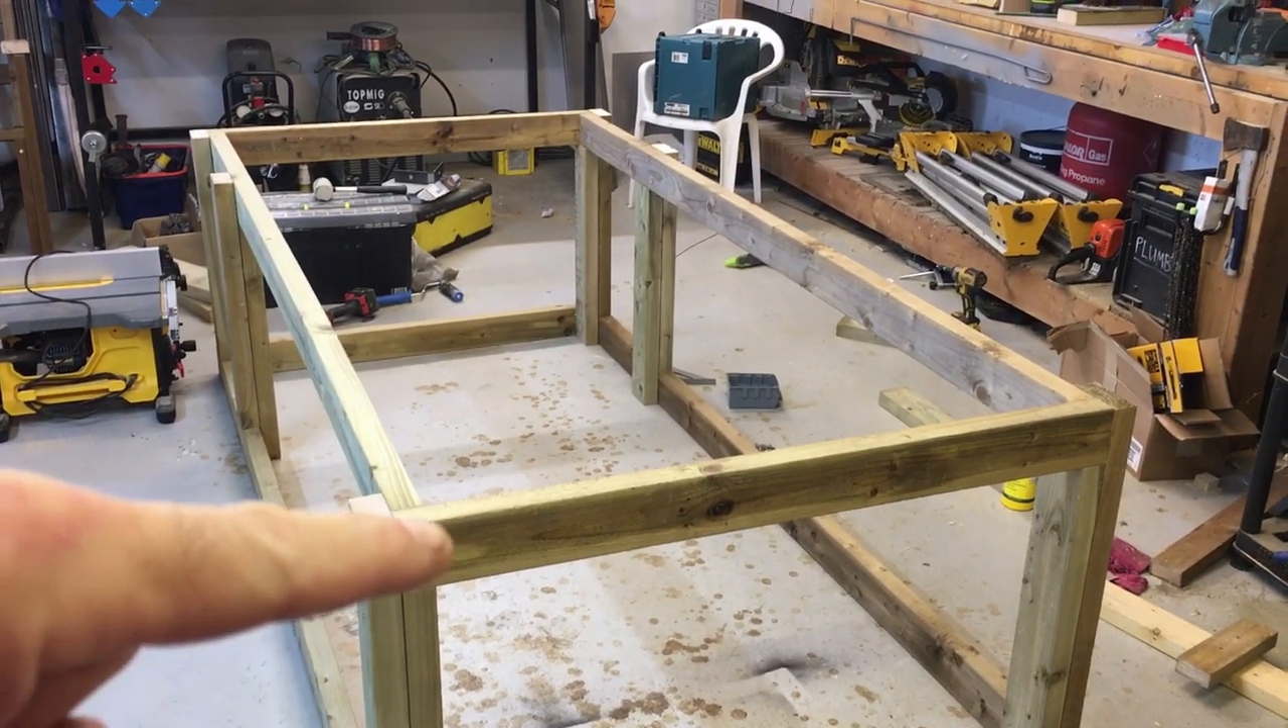Right that's the bottom frame fitted guys.